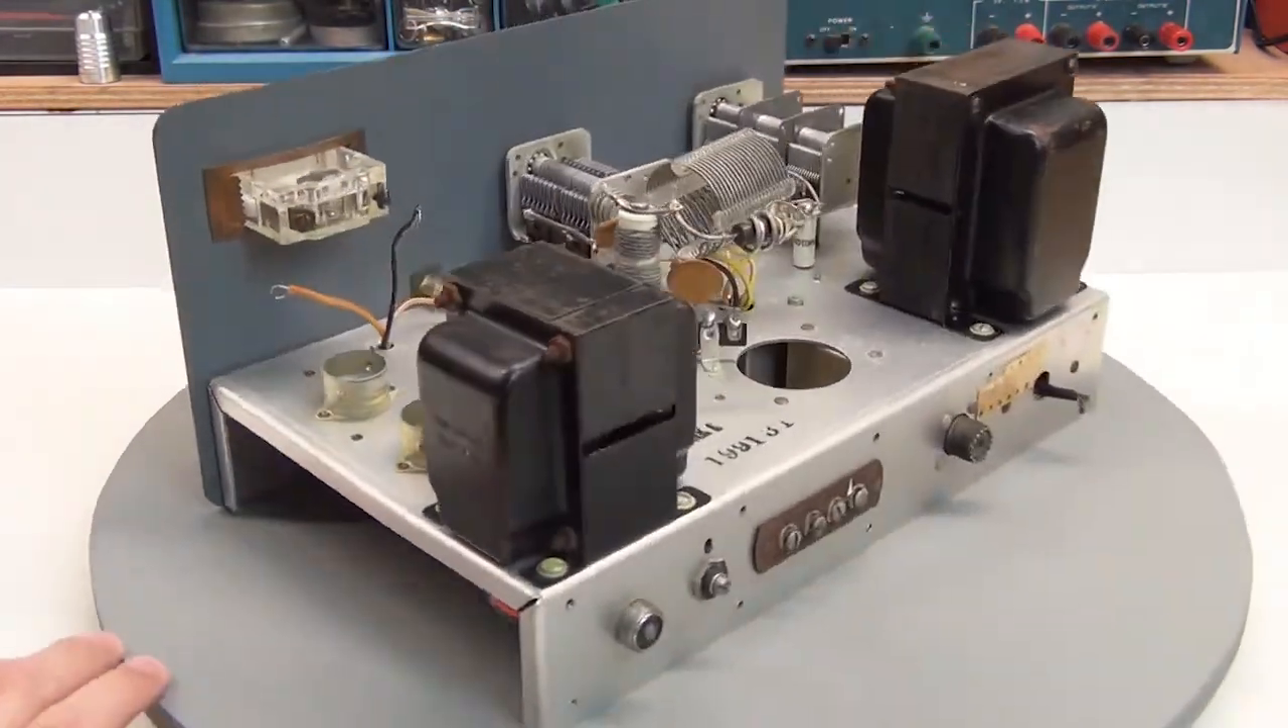And here's the chassis removed from the case.